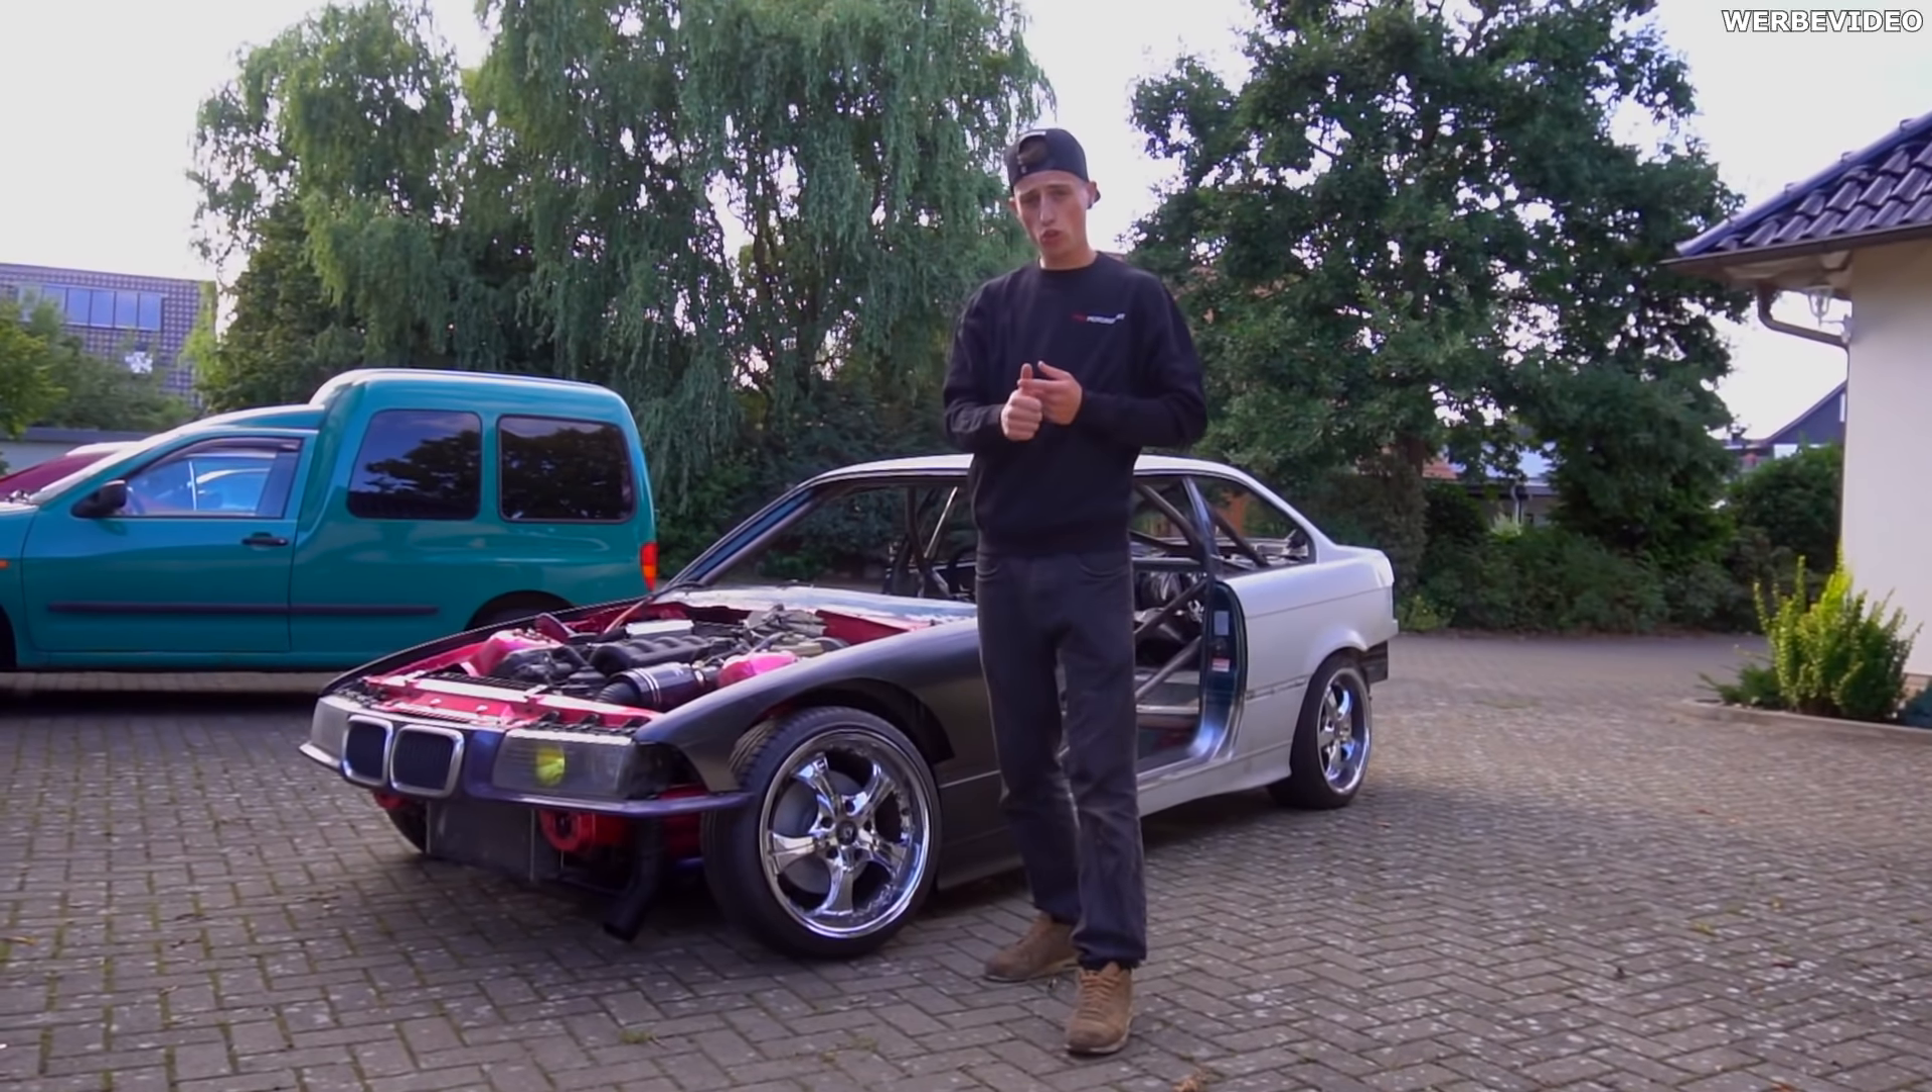Man sieht ja, das Fahrzeug ist noch nicht ganz vervollständigt. Unter anderem fehlt uns natürlich hier vorne etwas und das sind Stoßstangen.